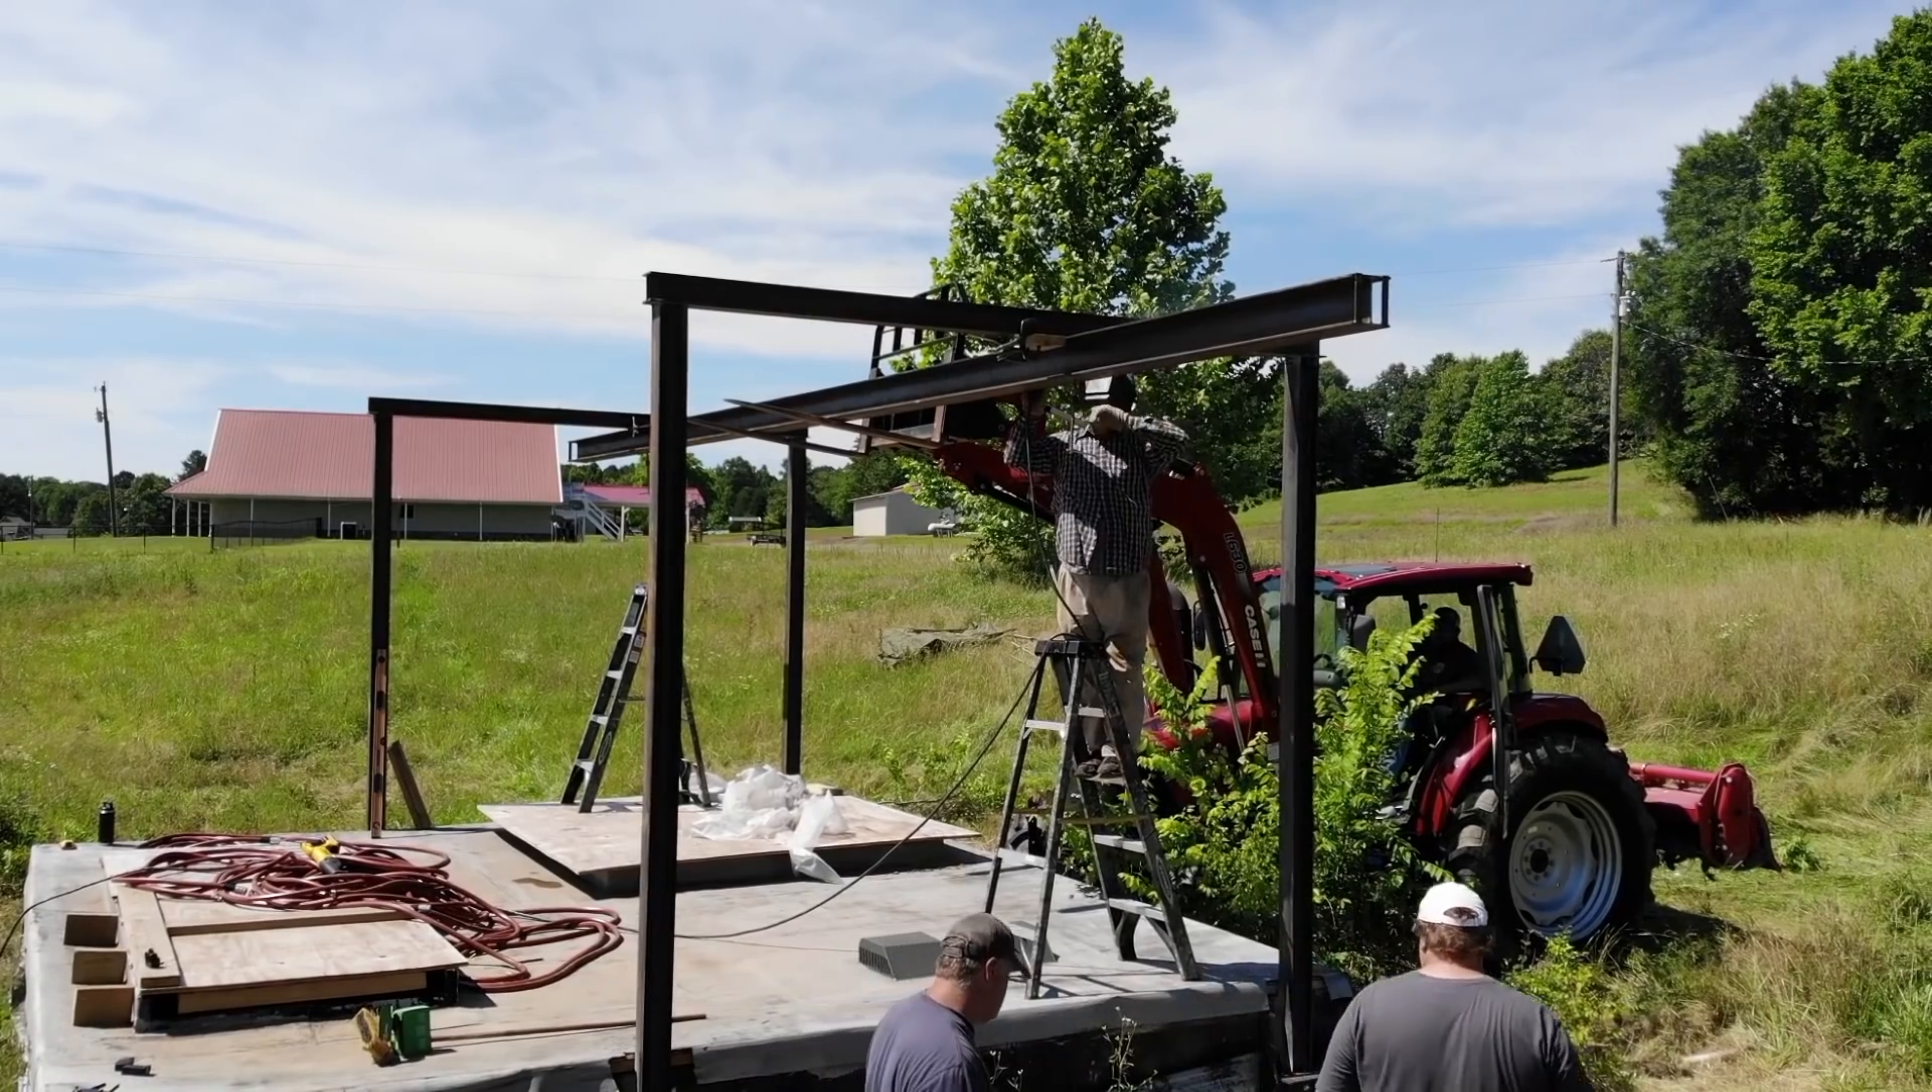Now that the gantry's up, we just have to make a mounting bracket for the trolley to actually carry the crane we bought.